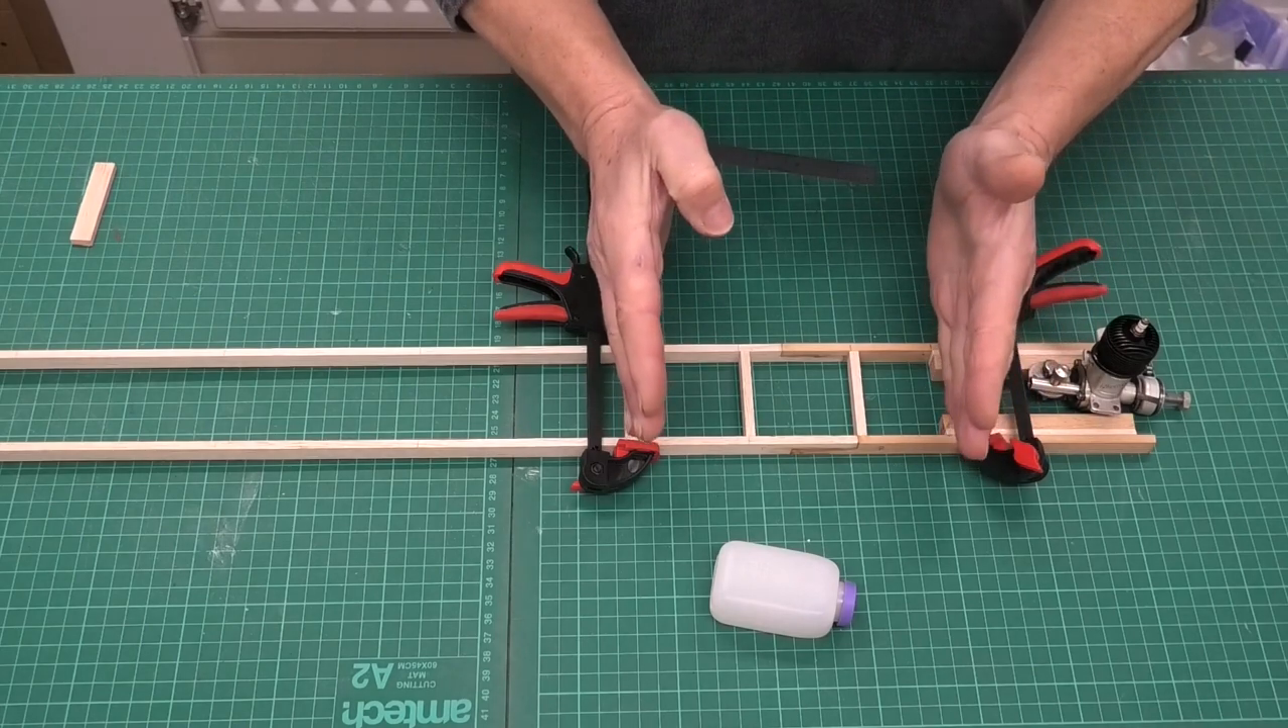I've got cross pieces in which form the central section of the fuselage cabin, these parallel sides.